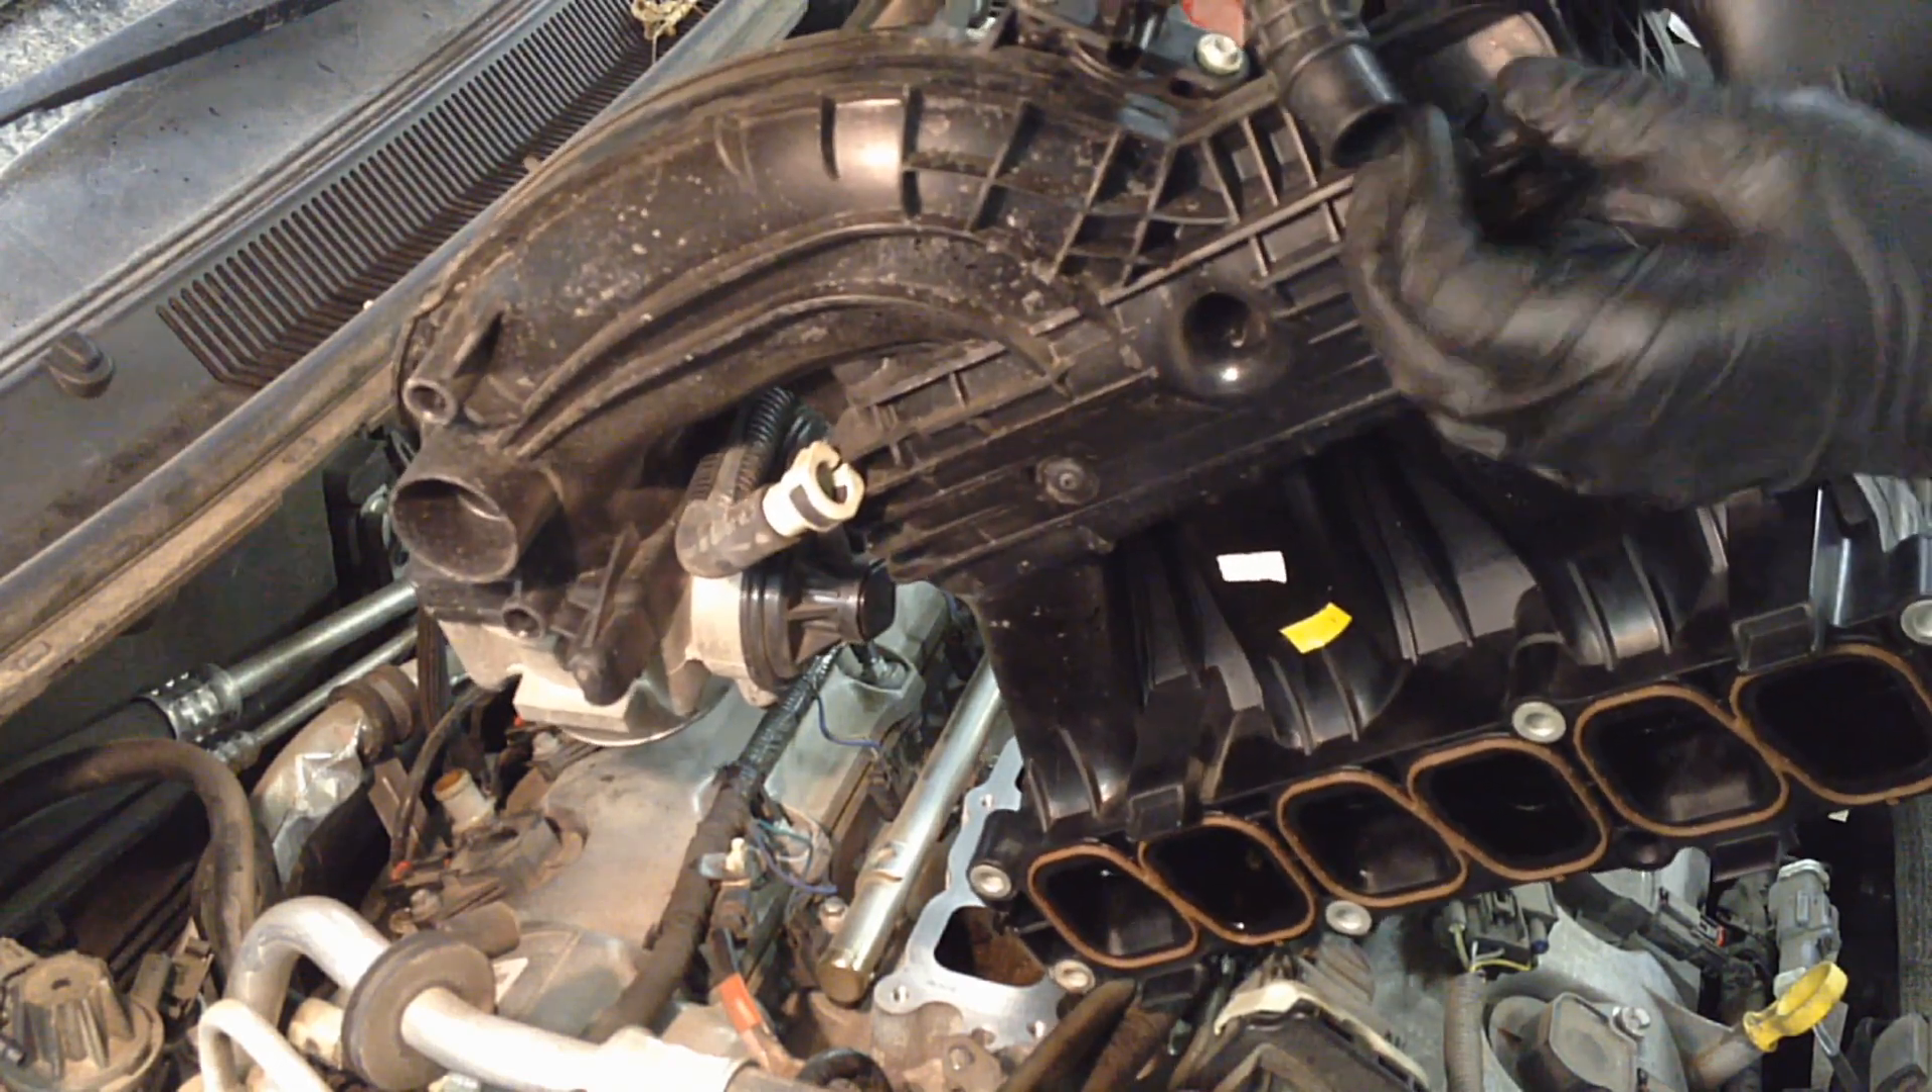I've got my new gaskets on here they're all pushed in.